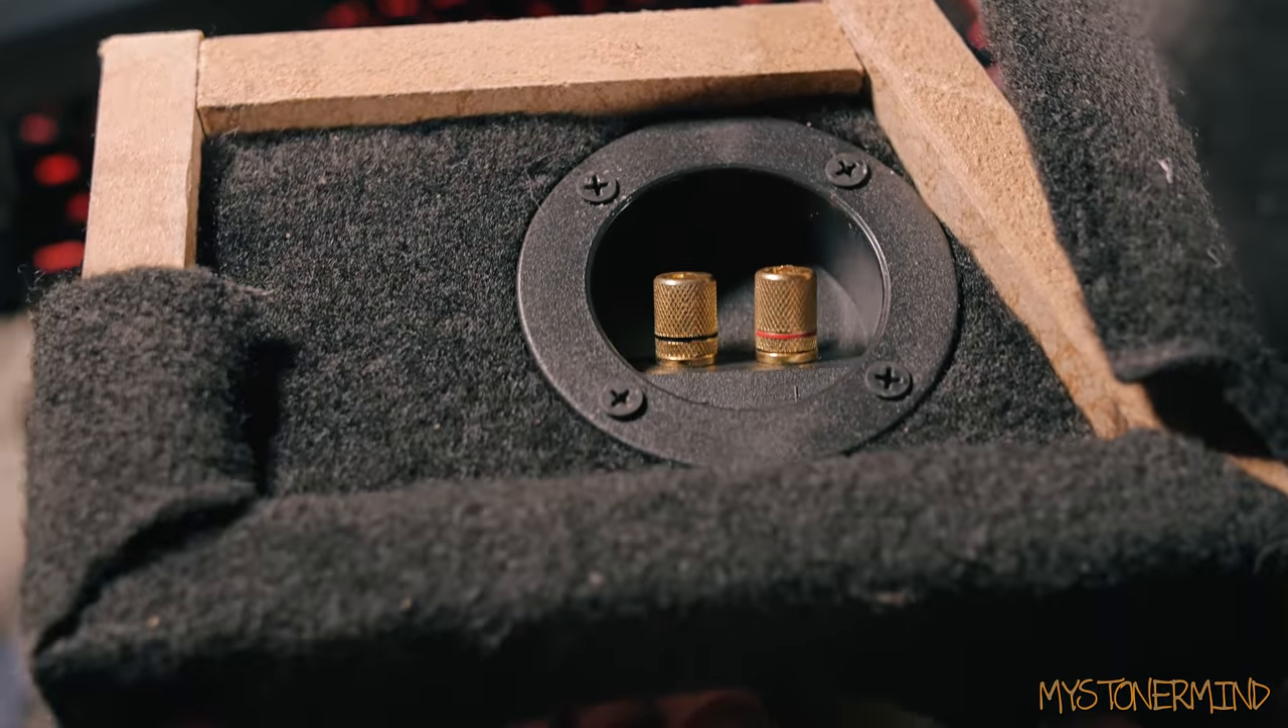And there we go, that's the speaker terminal back into place along with the carpet. Looks nice, doesn't it?